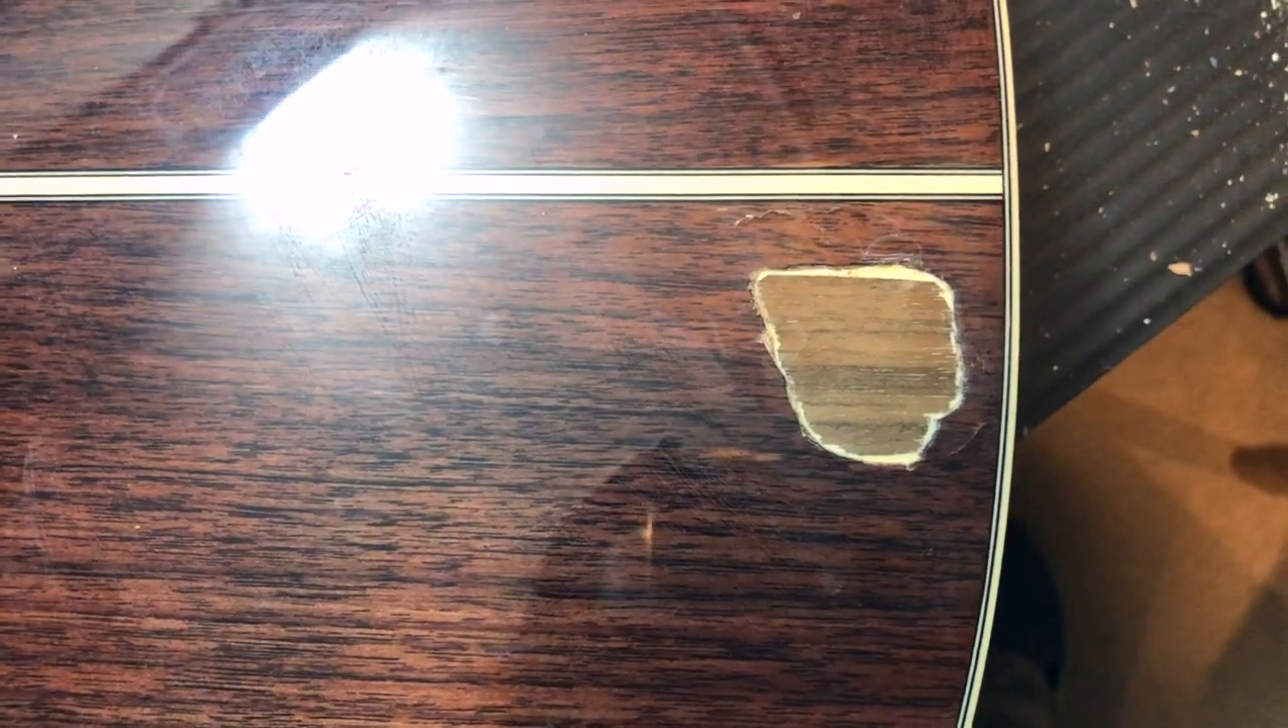There's the patch in and the wood filler around it and then the job is going to be colouring it.